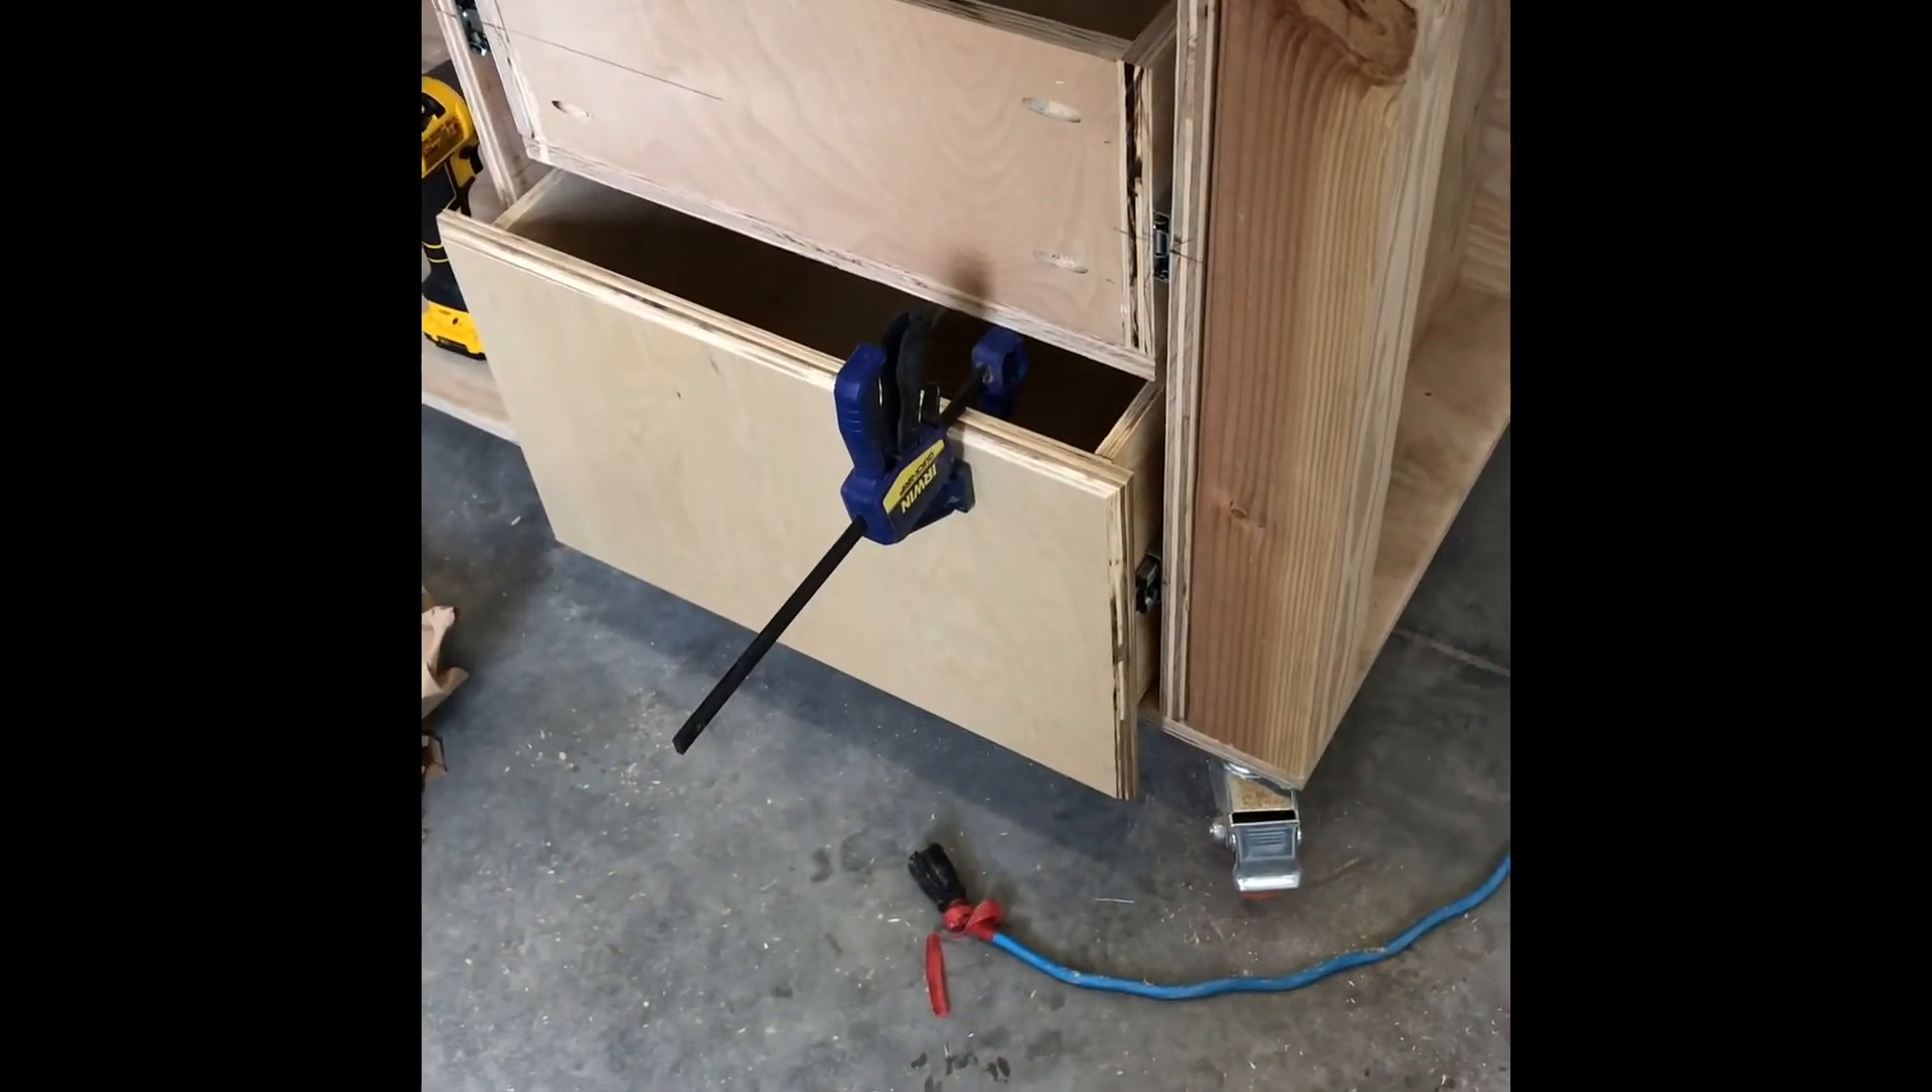So, the beast of a drawer is installed.